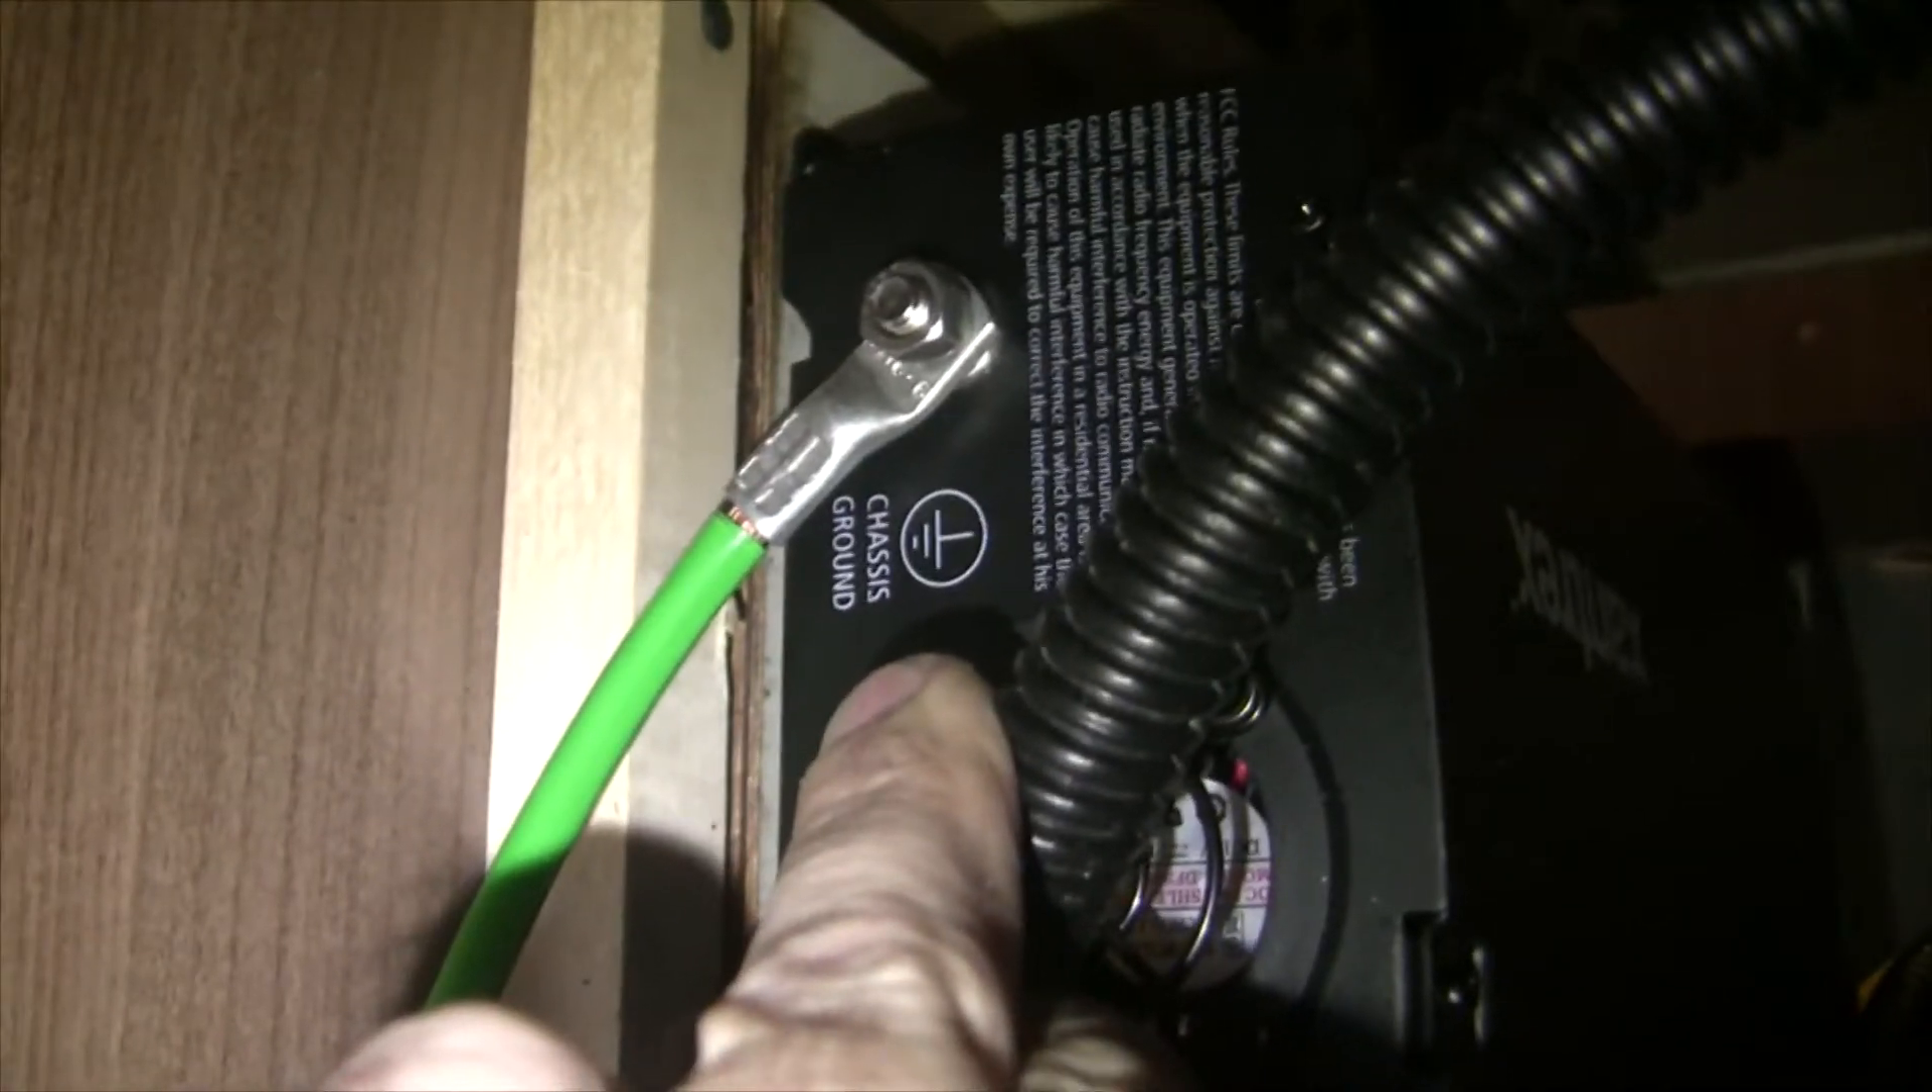My connector and my green wire right there is the ground. It goes all the way up. I got it connected to the back of the inverter there.